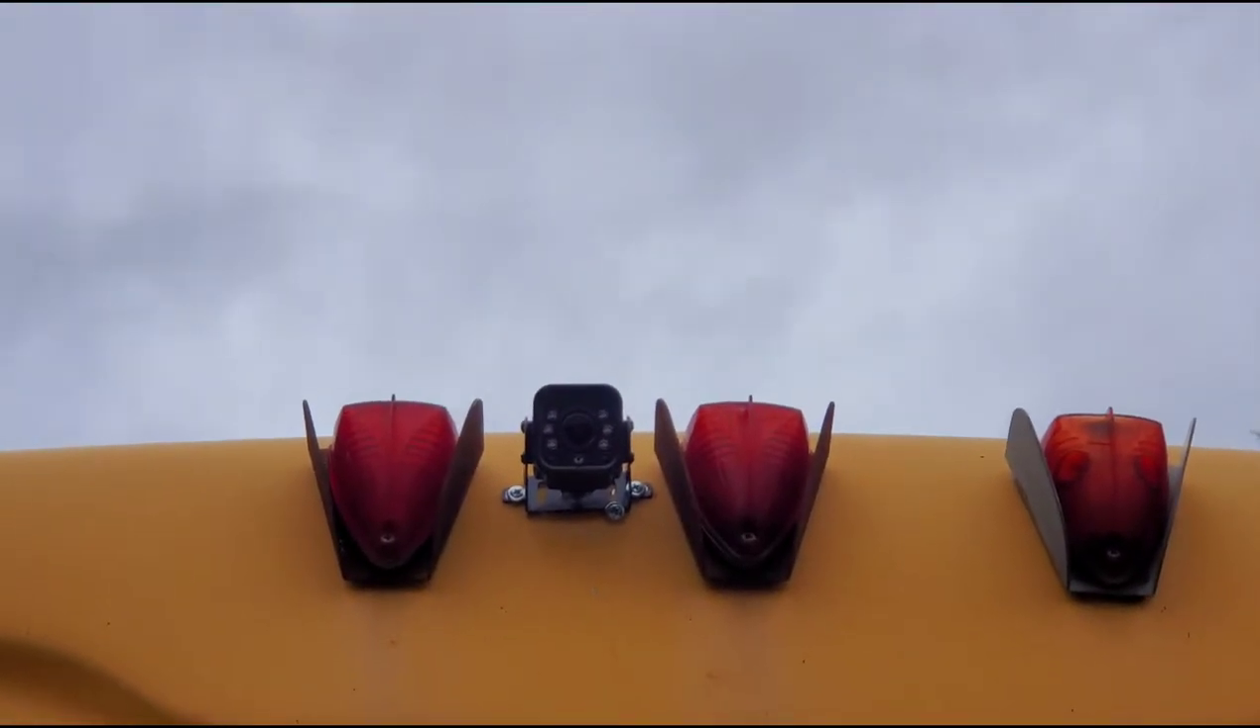I already got up there and drilled a hole mounted the backup camera up there.